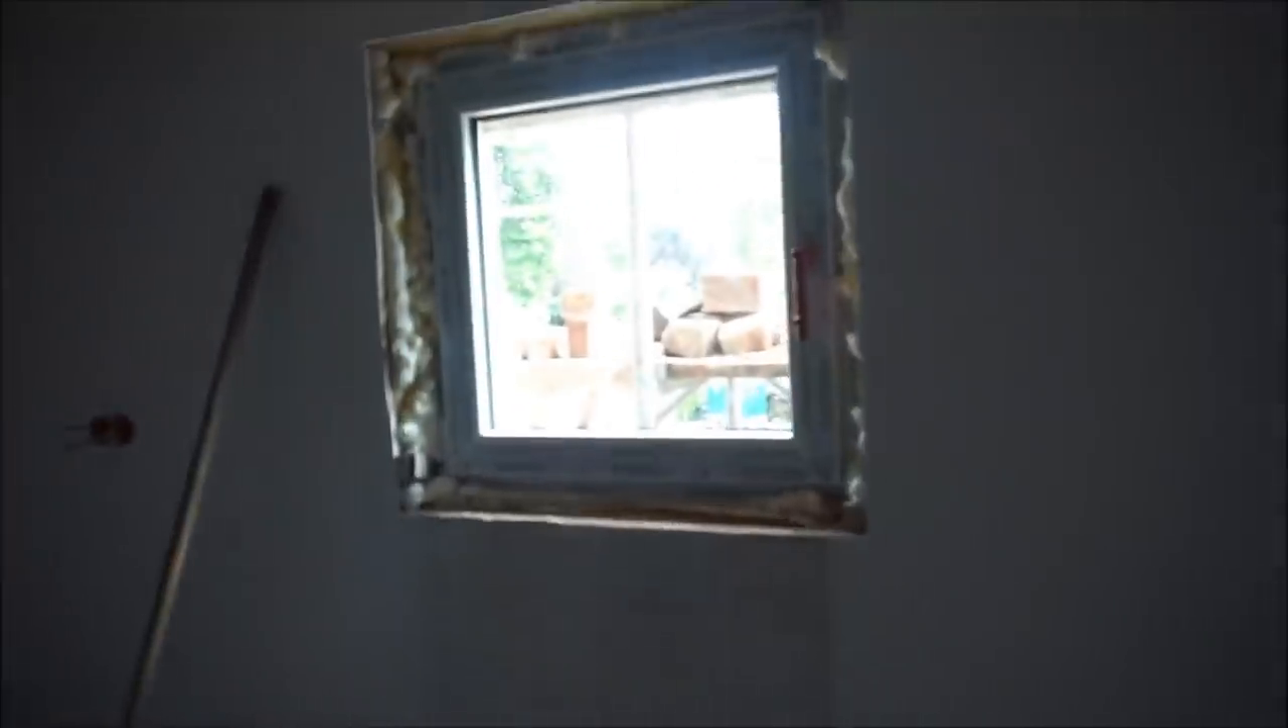Und wir haben auch ein Fenster drin, wie ihr seht.